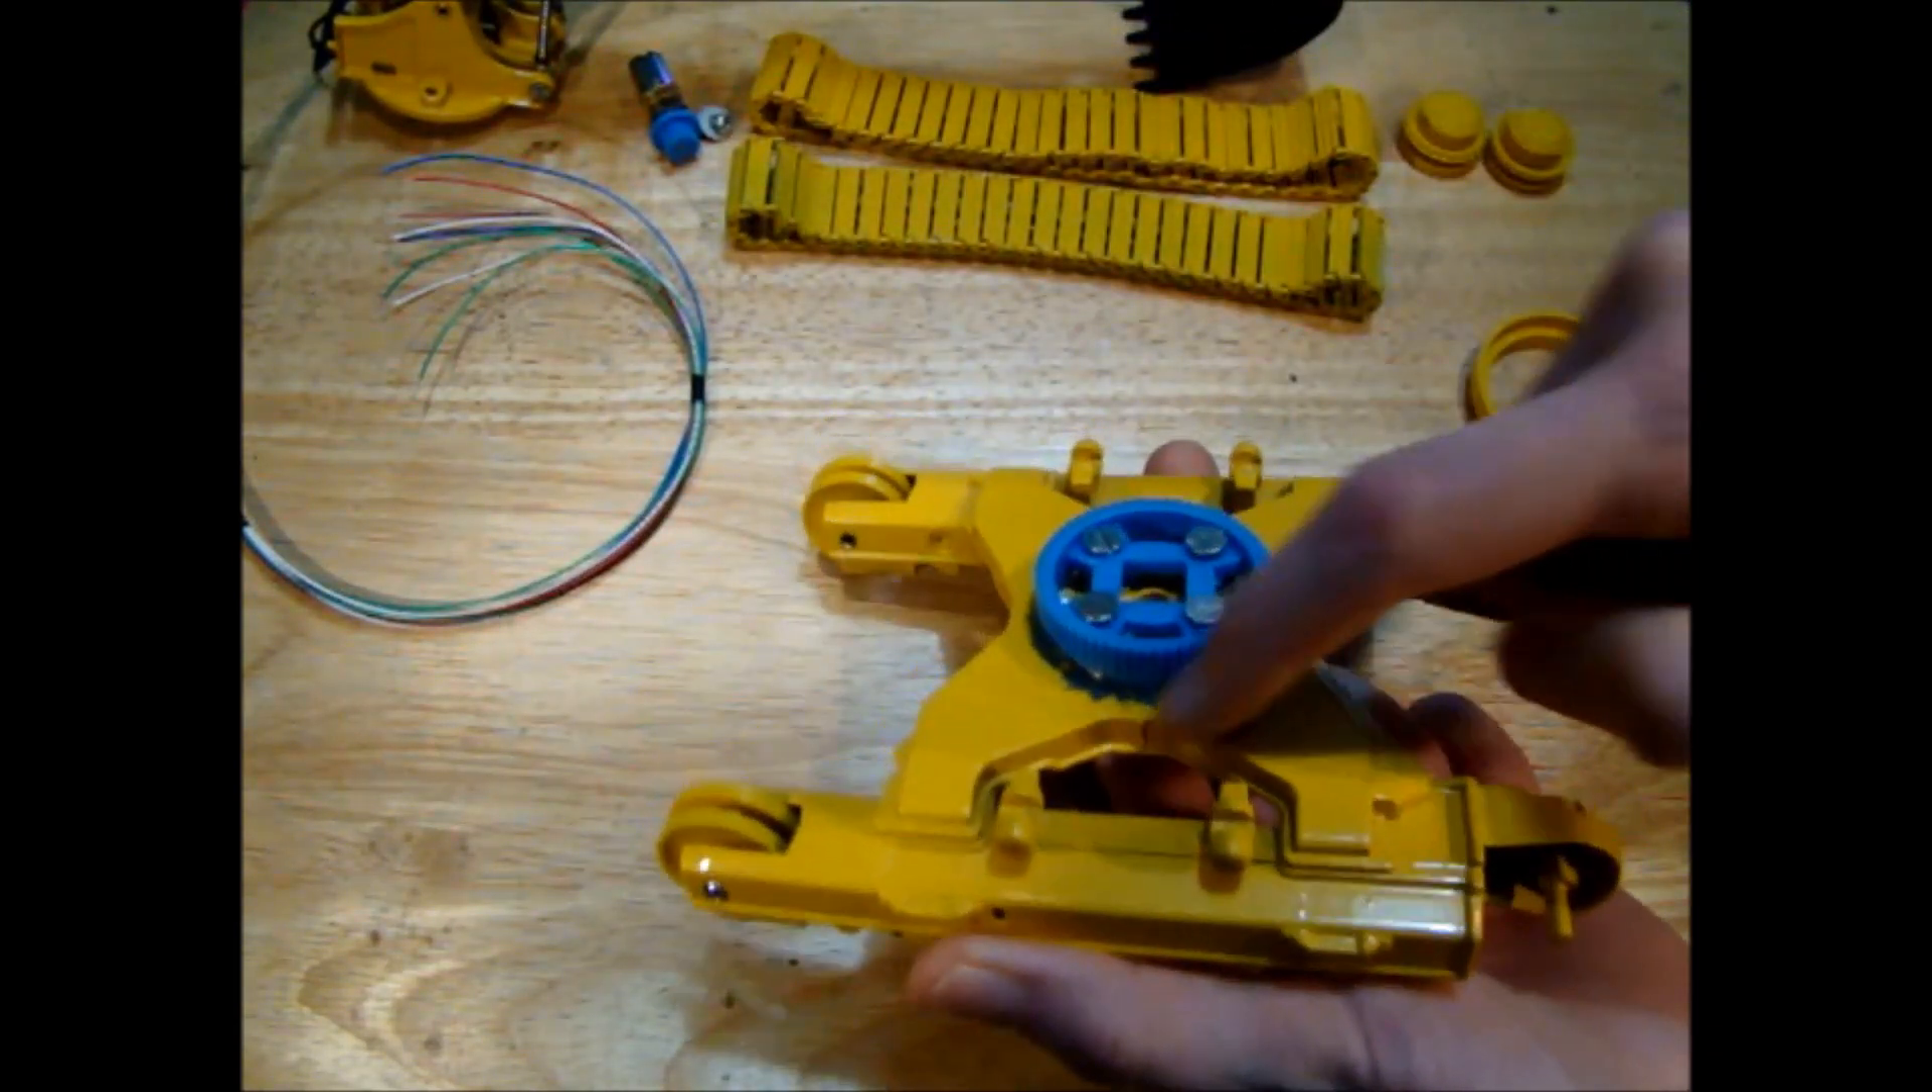Here is the gear for the slewing mechanism mounted on the chassis.